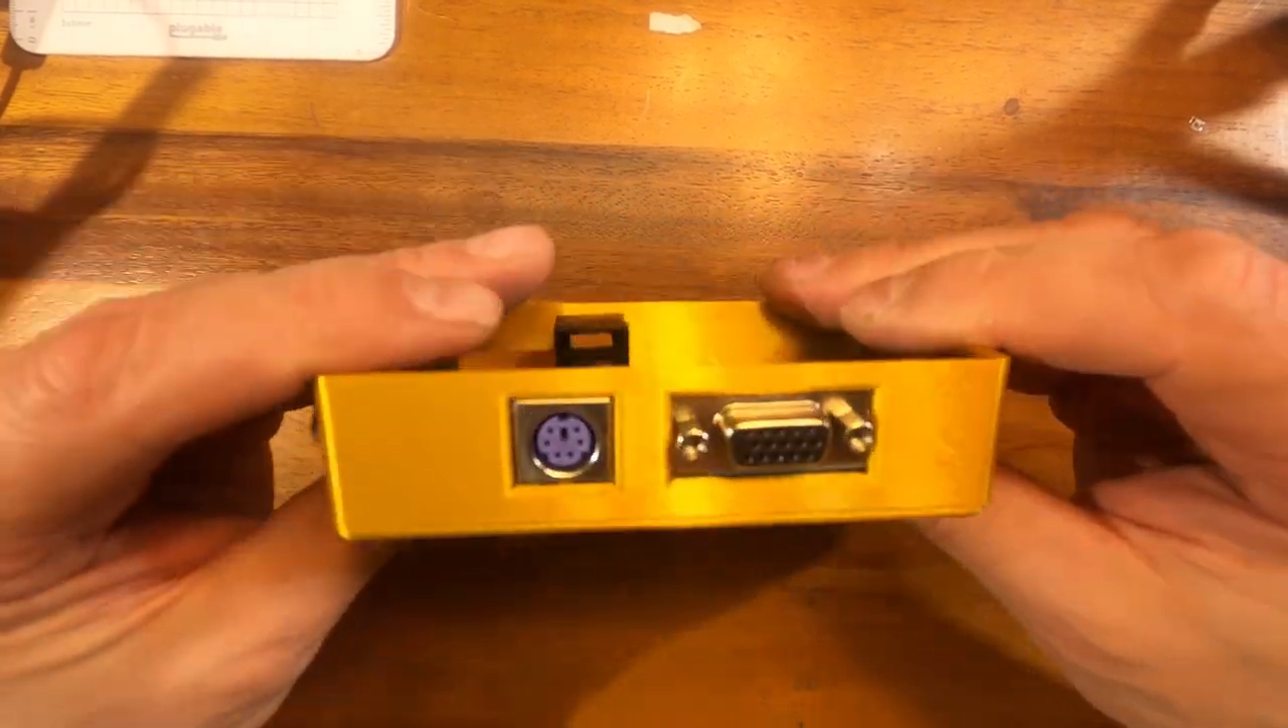Then you pull the case gently over the VGA port and it pops right in just like that.